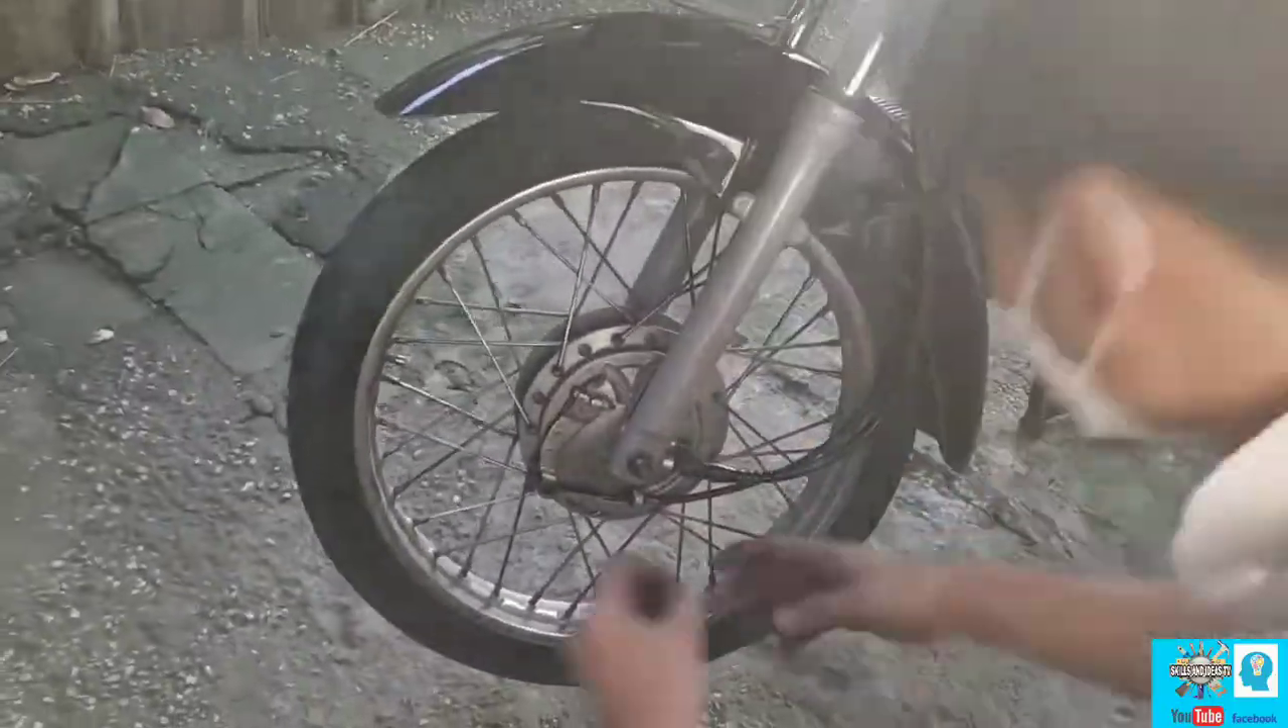At ayan po, naikabit na po natin ang gulong.